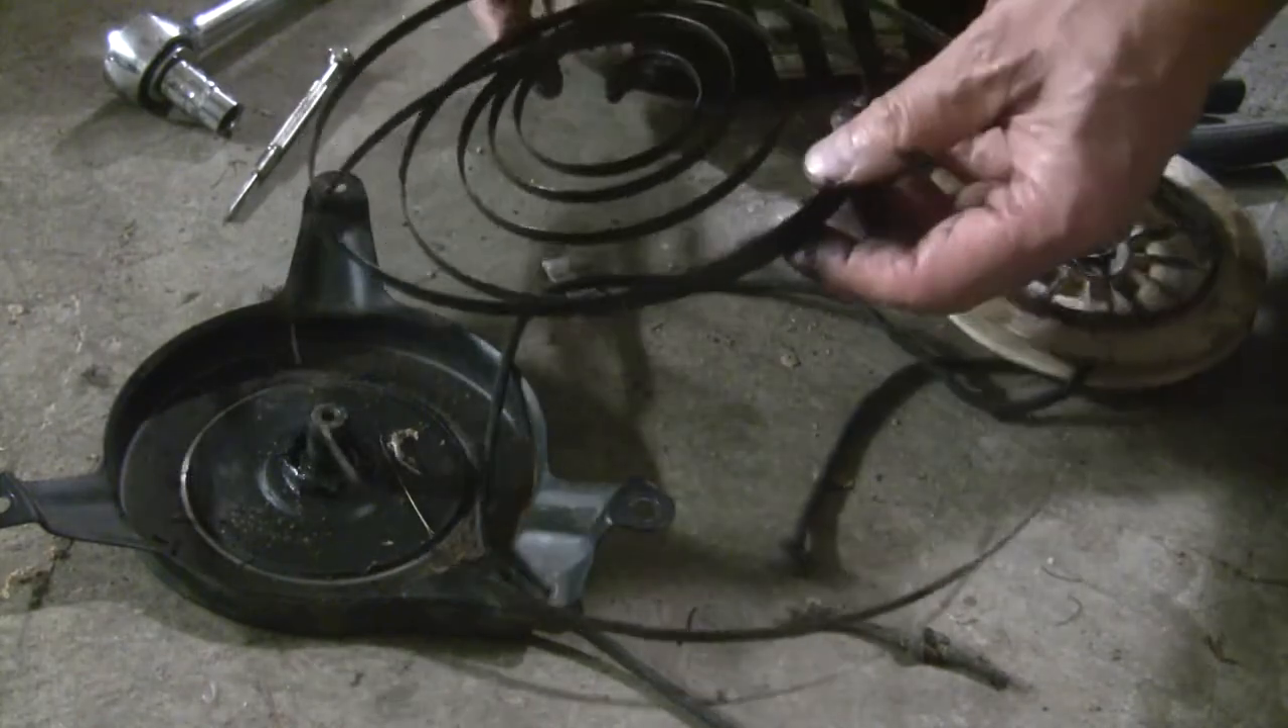Well, this is not good, the spring all come apart, and I have to recoil spring back in.